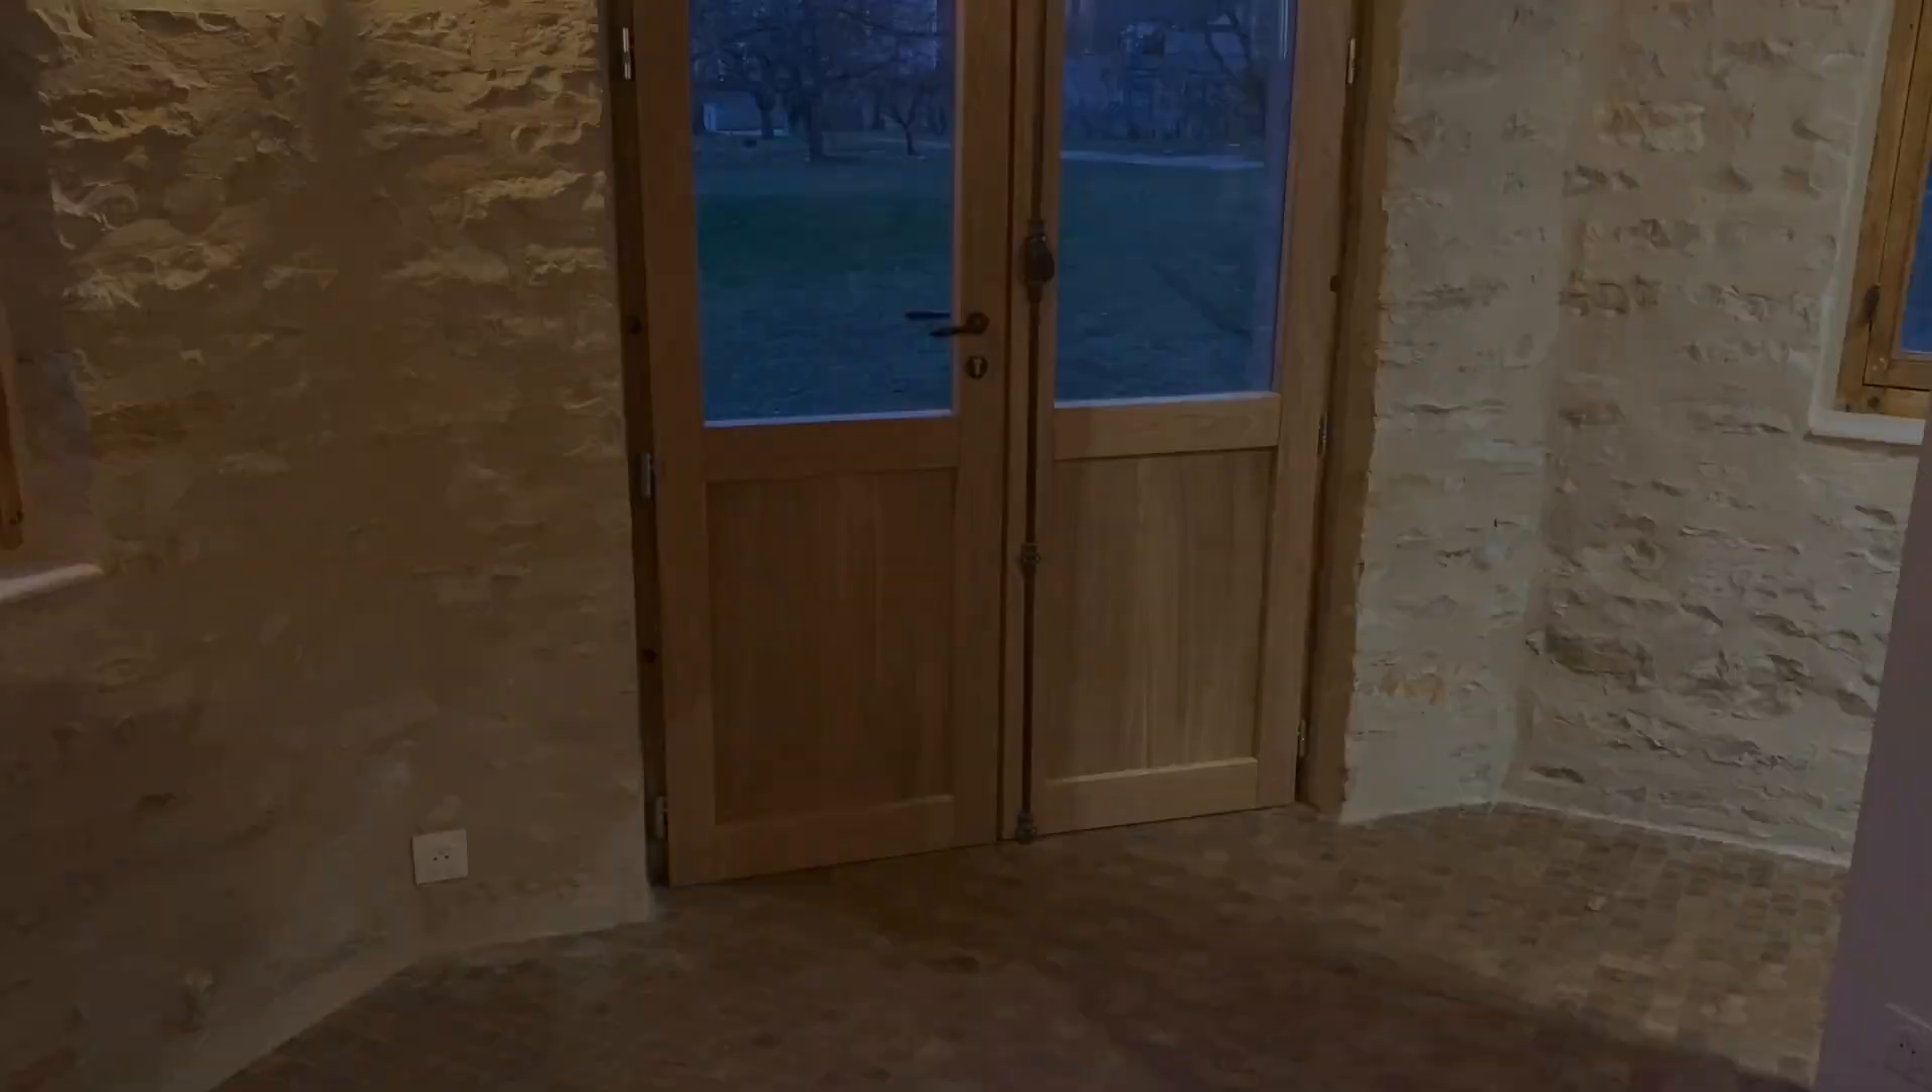Et voilà, le résultat, une fois la porte posée.